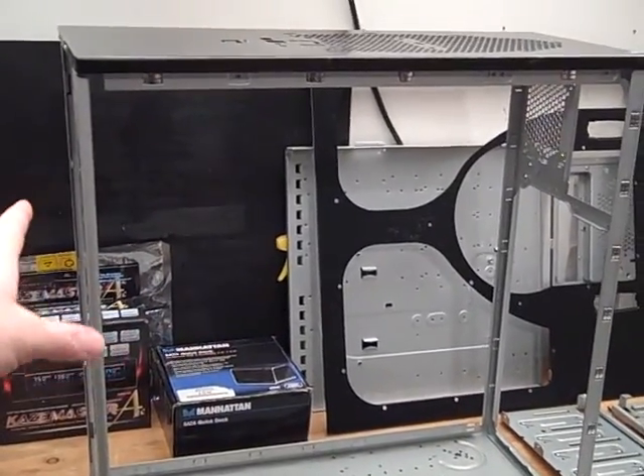This case is completely pulled apart at least mostly pulled apart.